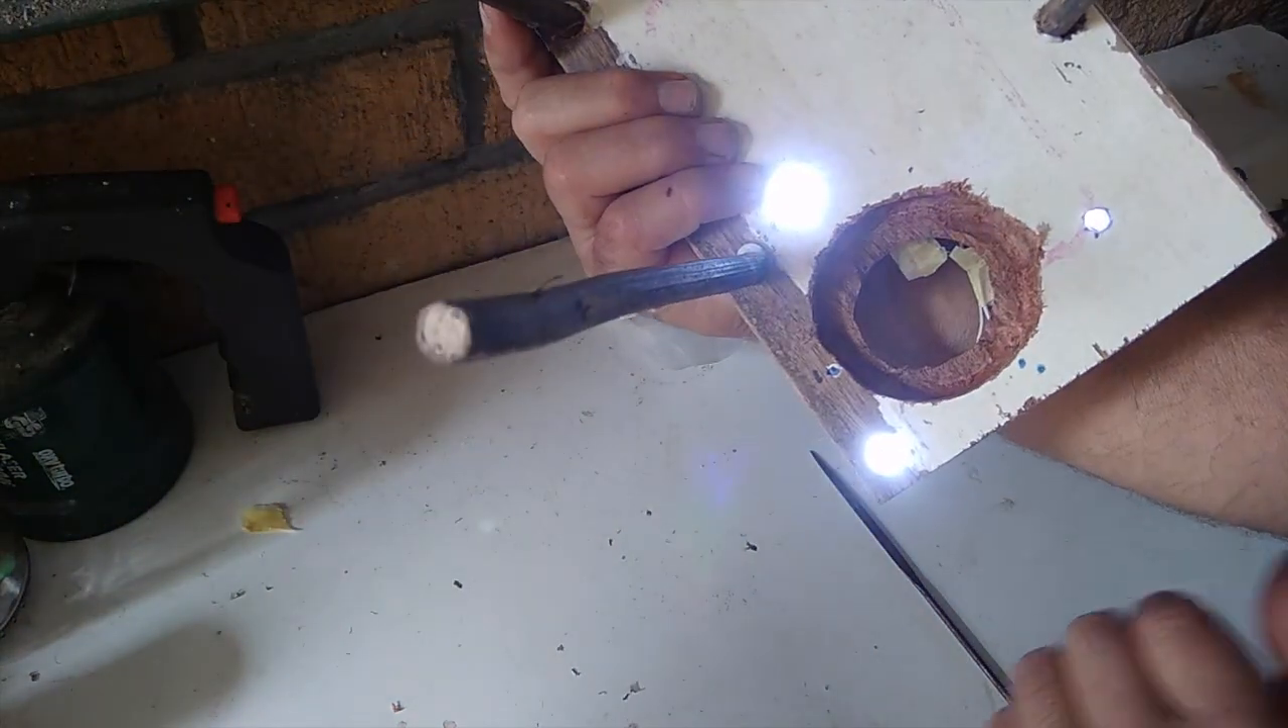So now we have the three LEDs in place.